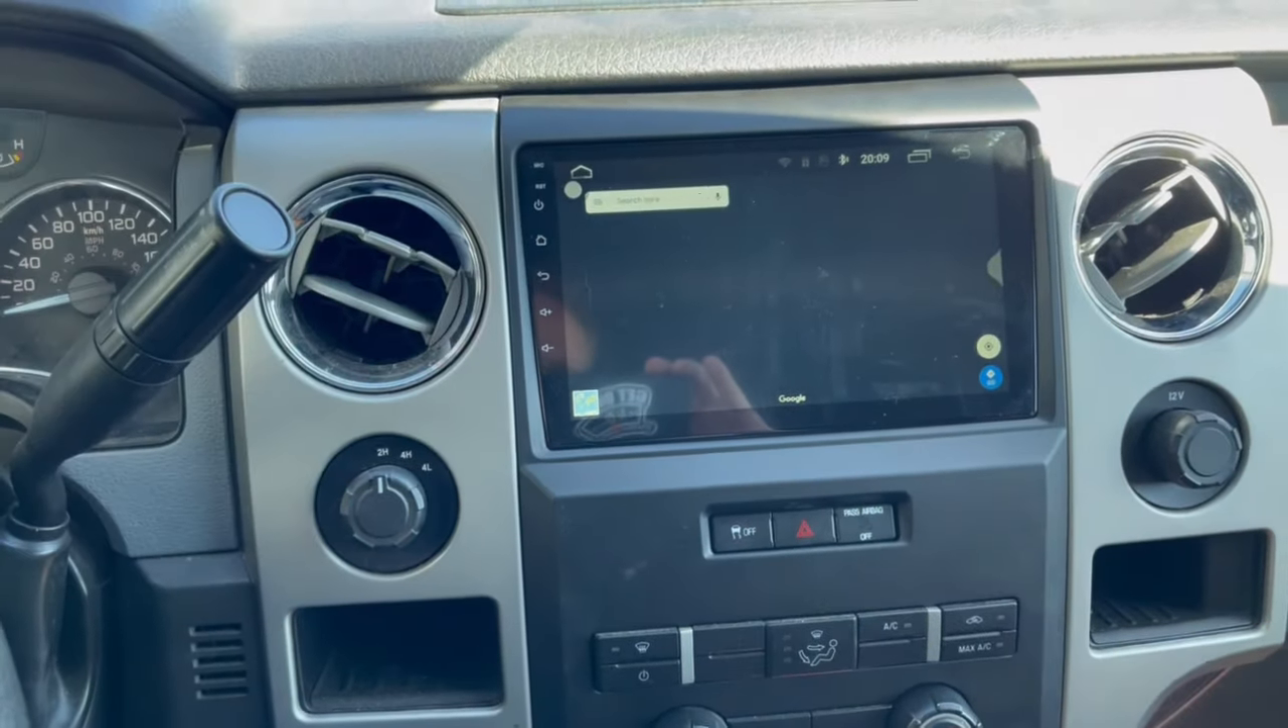All right, guys, so there is the finished product. We've got our new CK Apple CarPlay Android Auto big screen in this 2011 F -150, and it looks great.